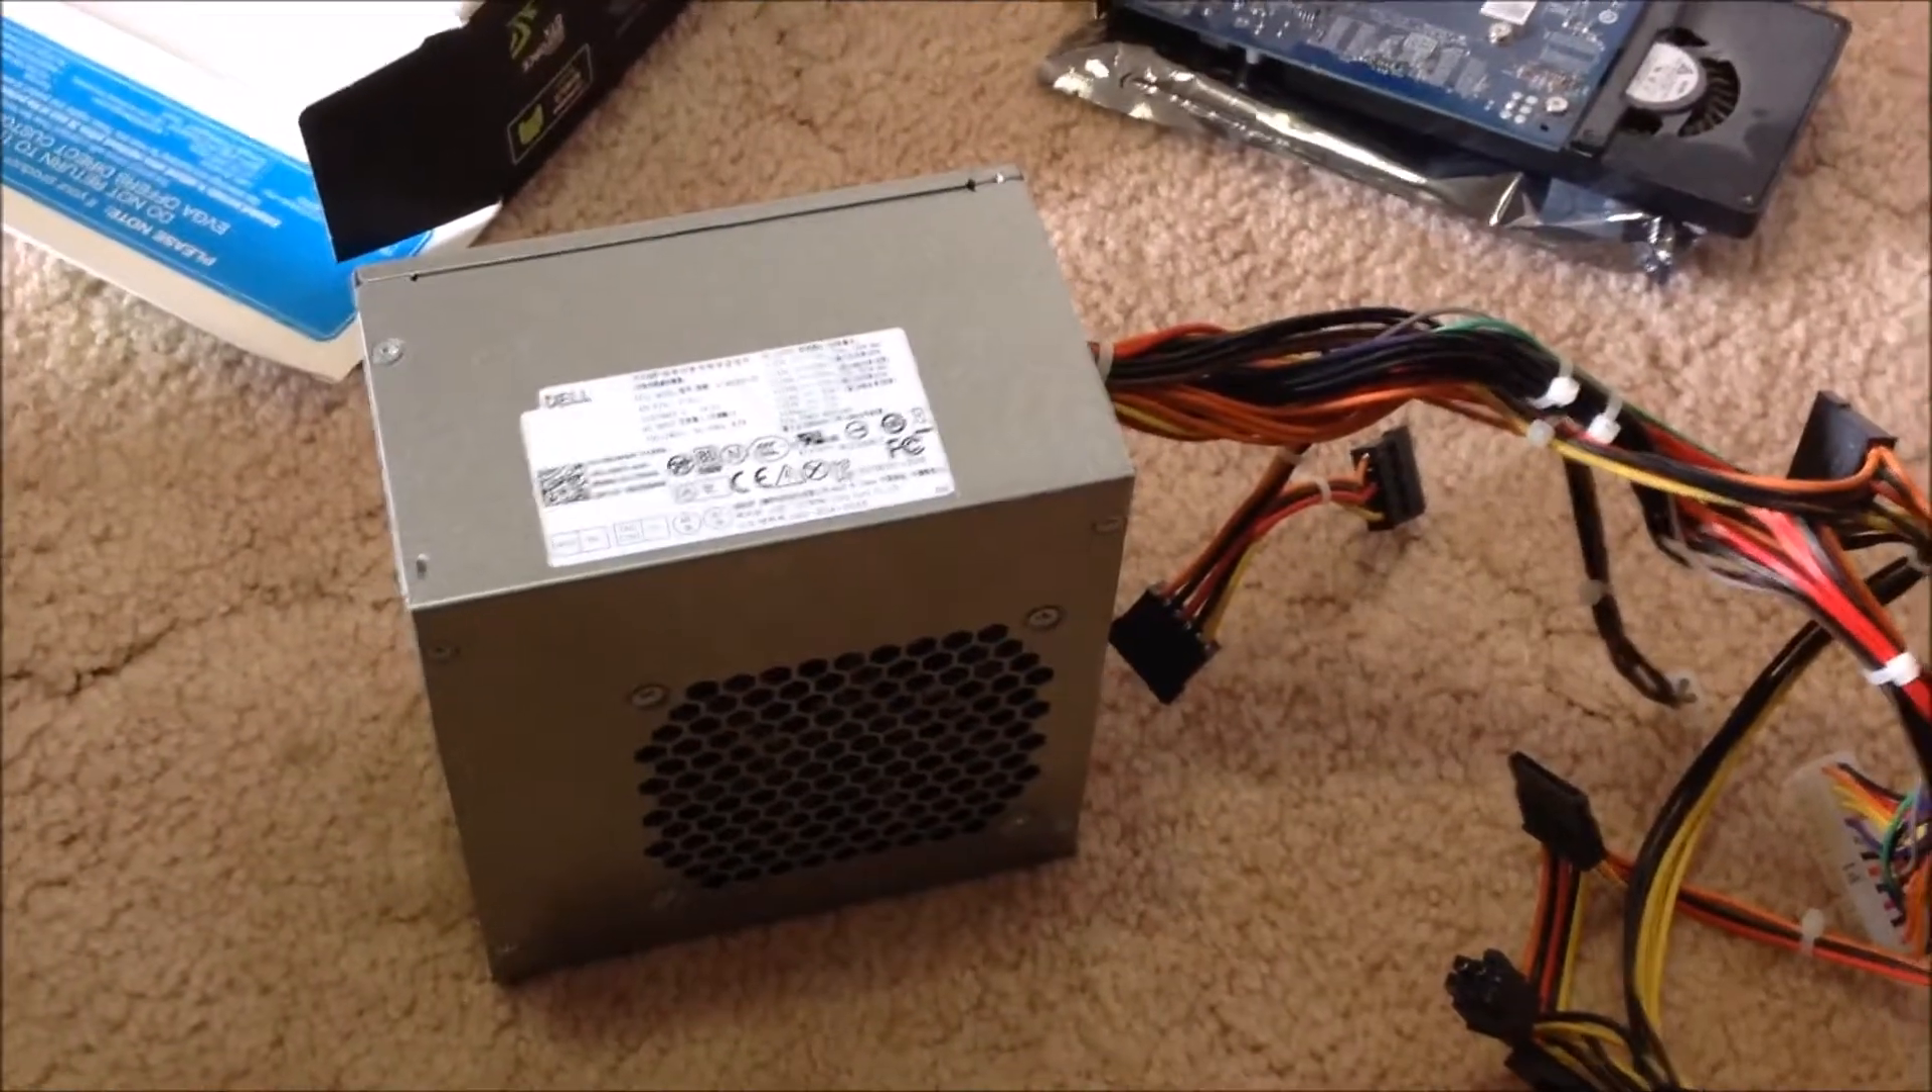And the power supply should come out. Okay. So there's the power supply.